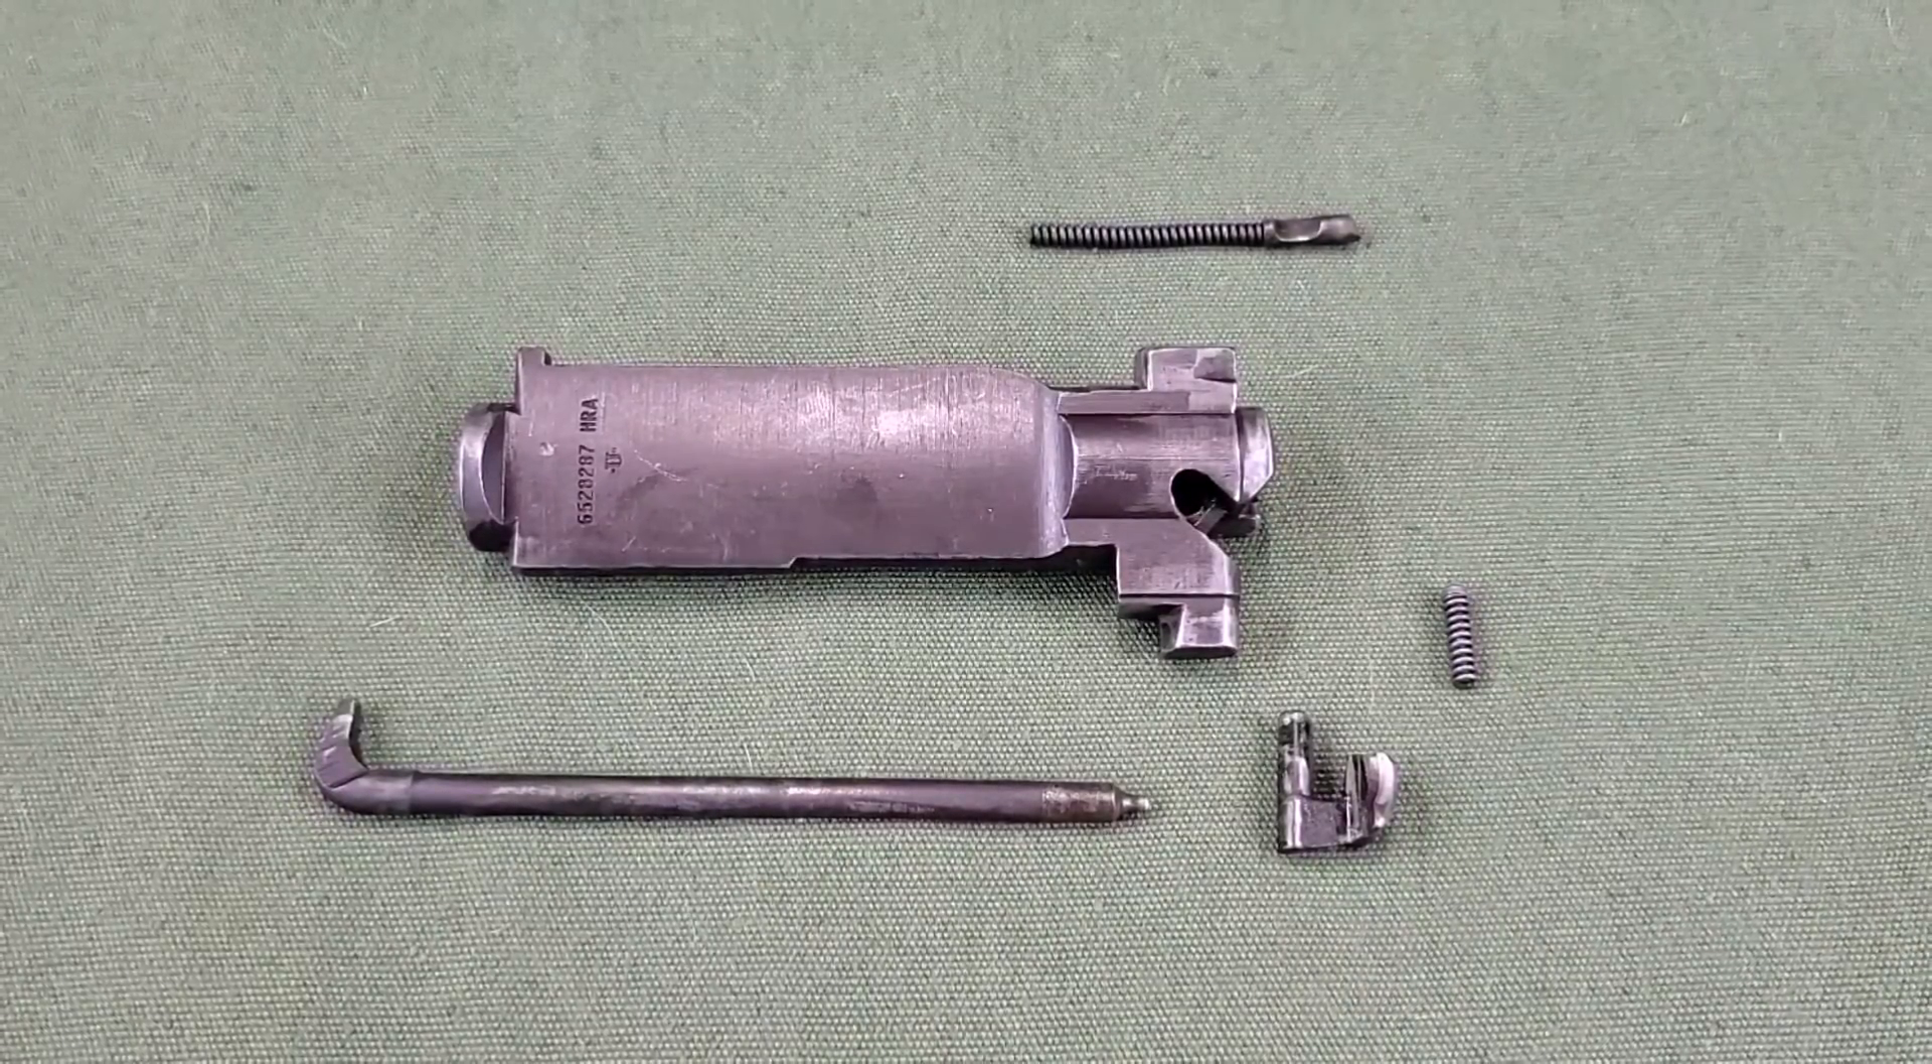The bolt is now fully disassembled.